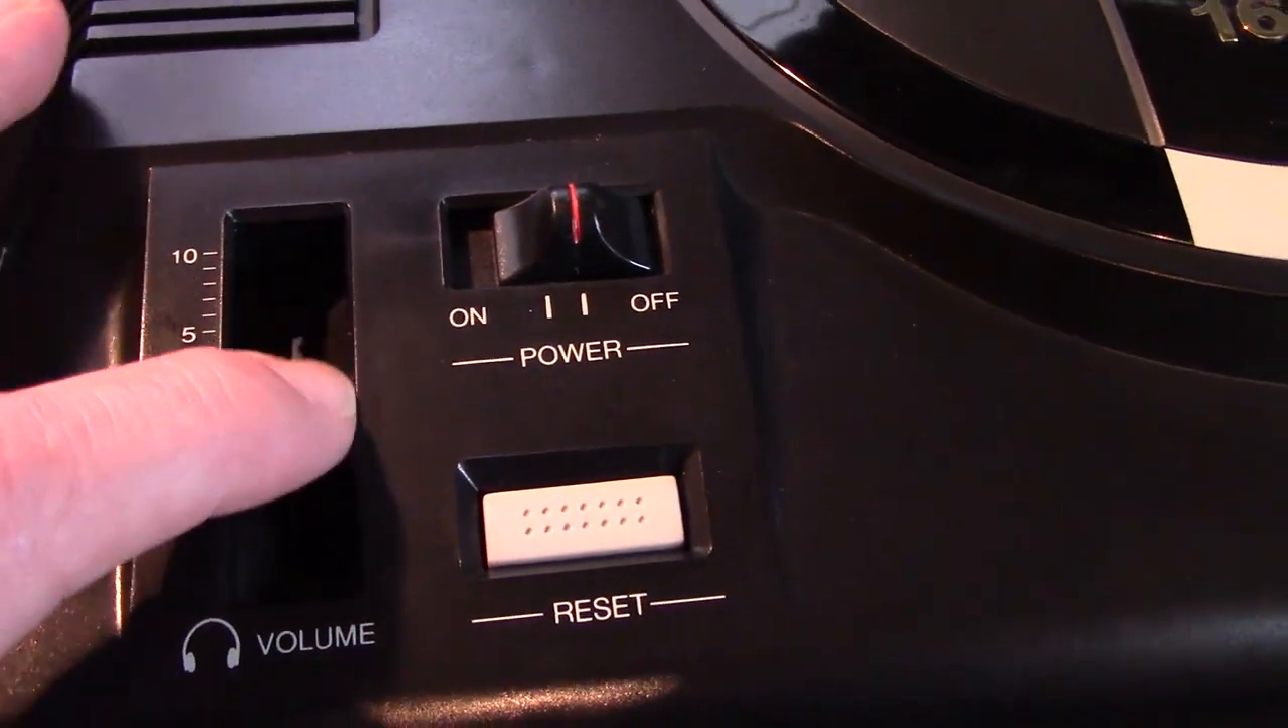The volume control doesn't have the thing on top.